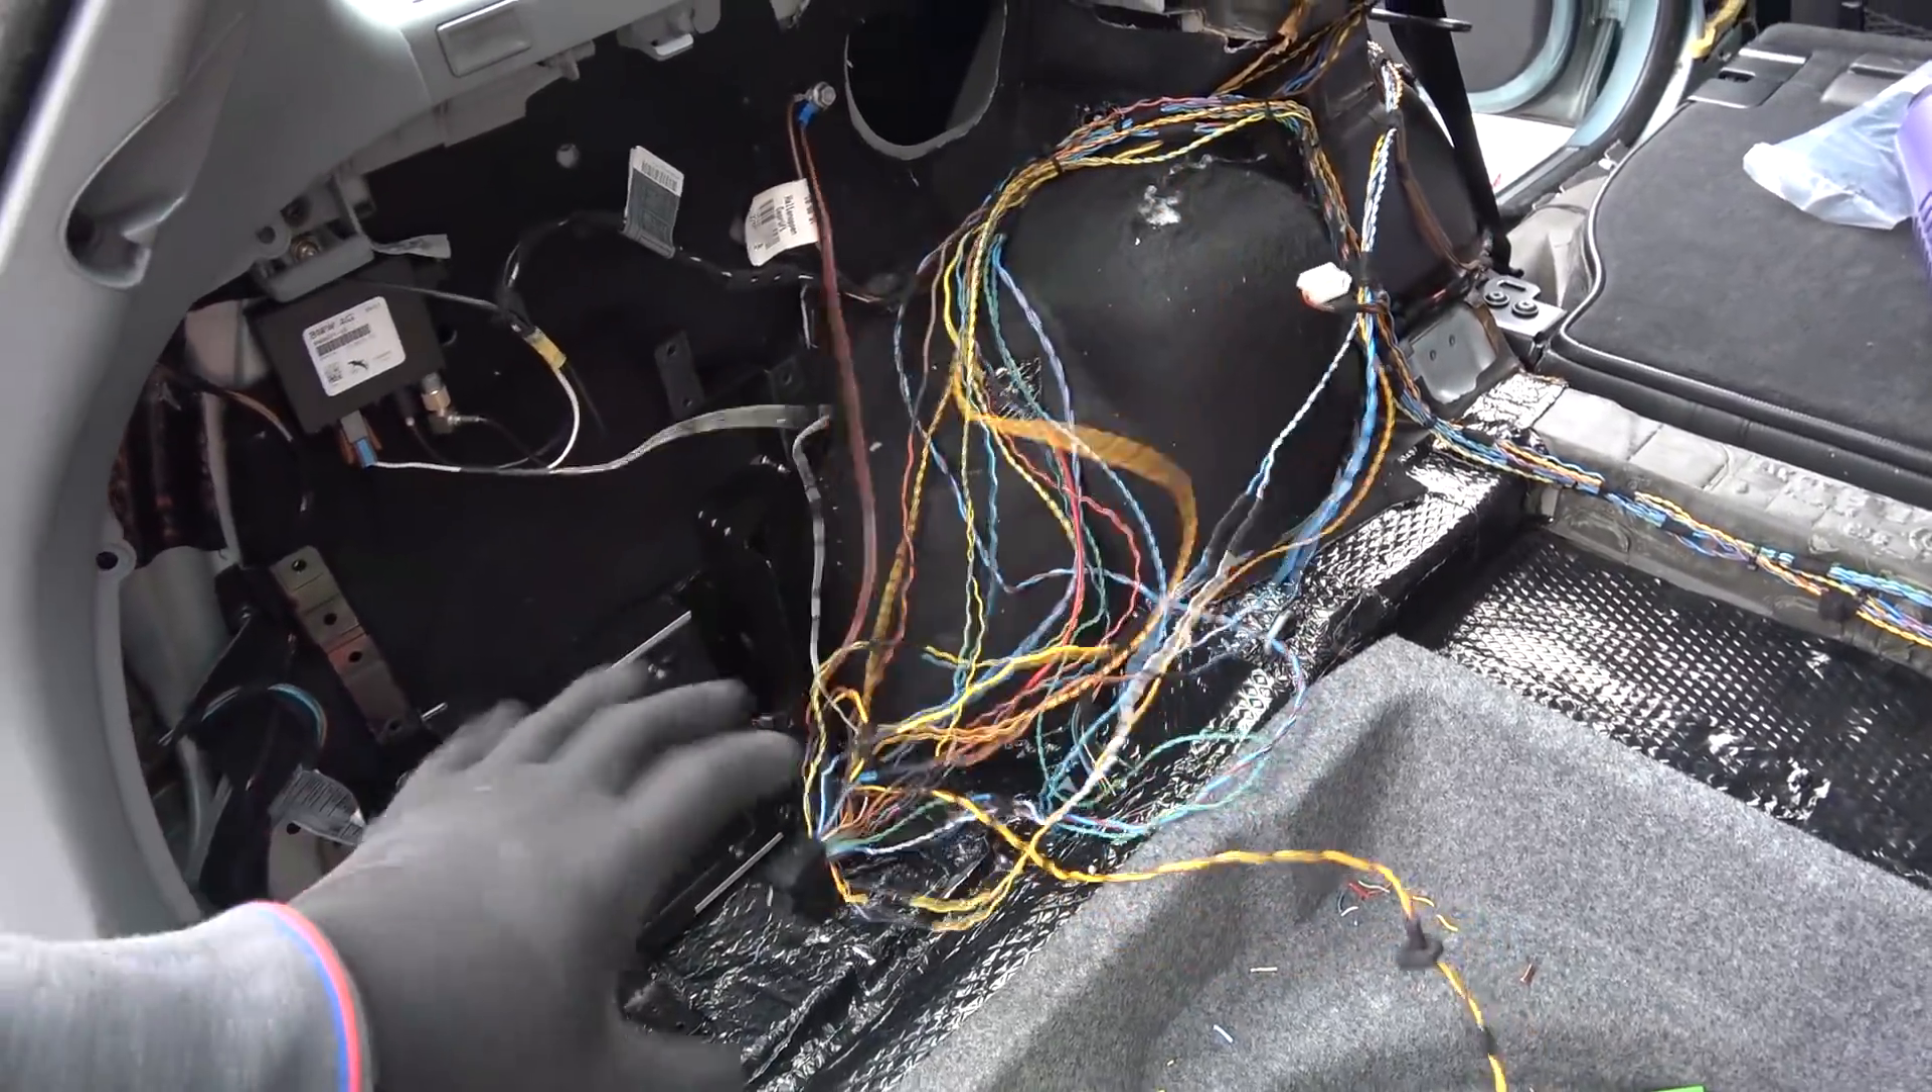And now I just gotta make all of this pretty and assemble the rest of the trunk and all of the trim over there.